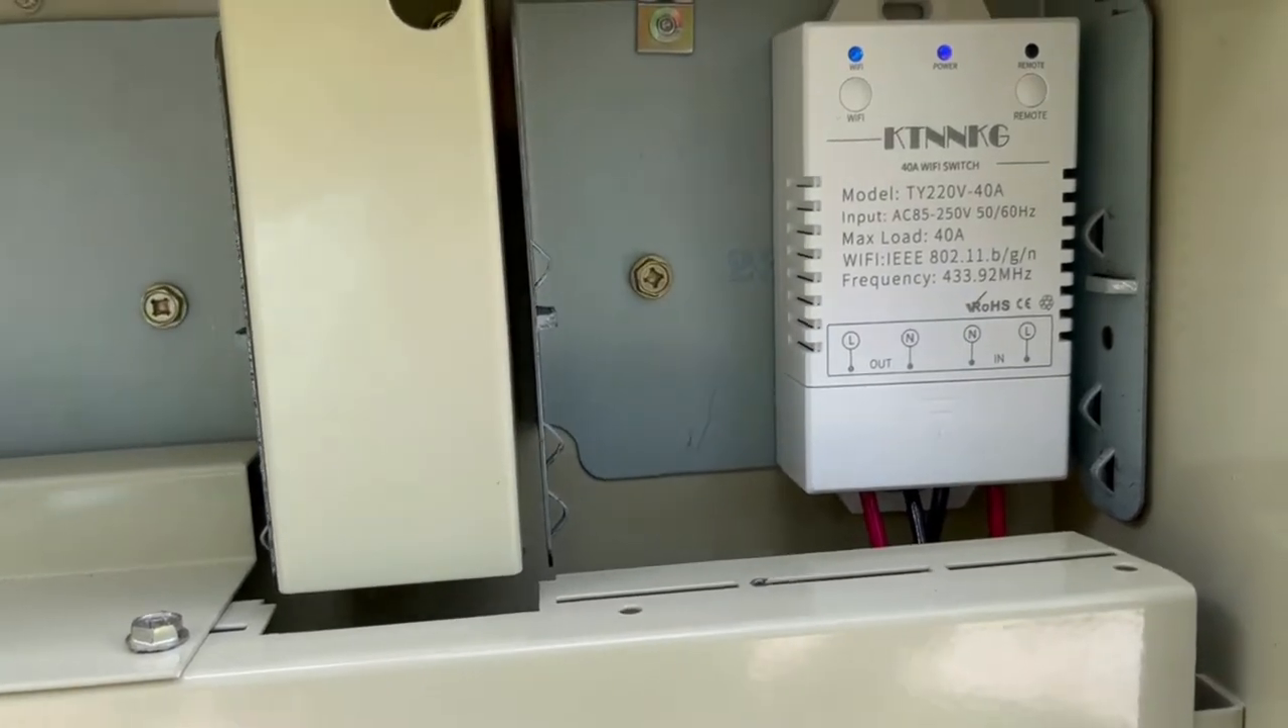I got the digital smart timer installed.